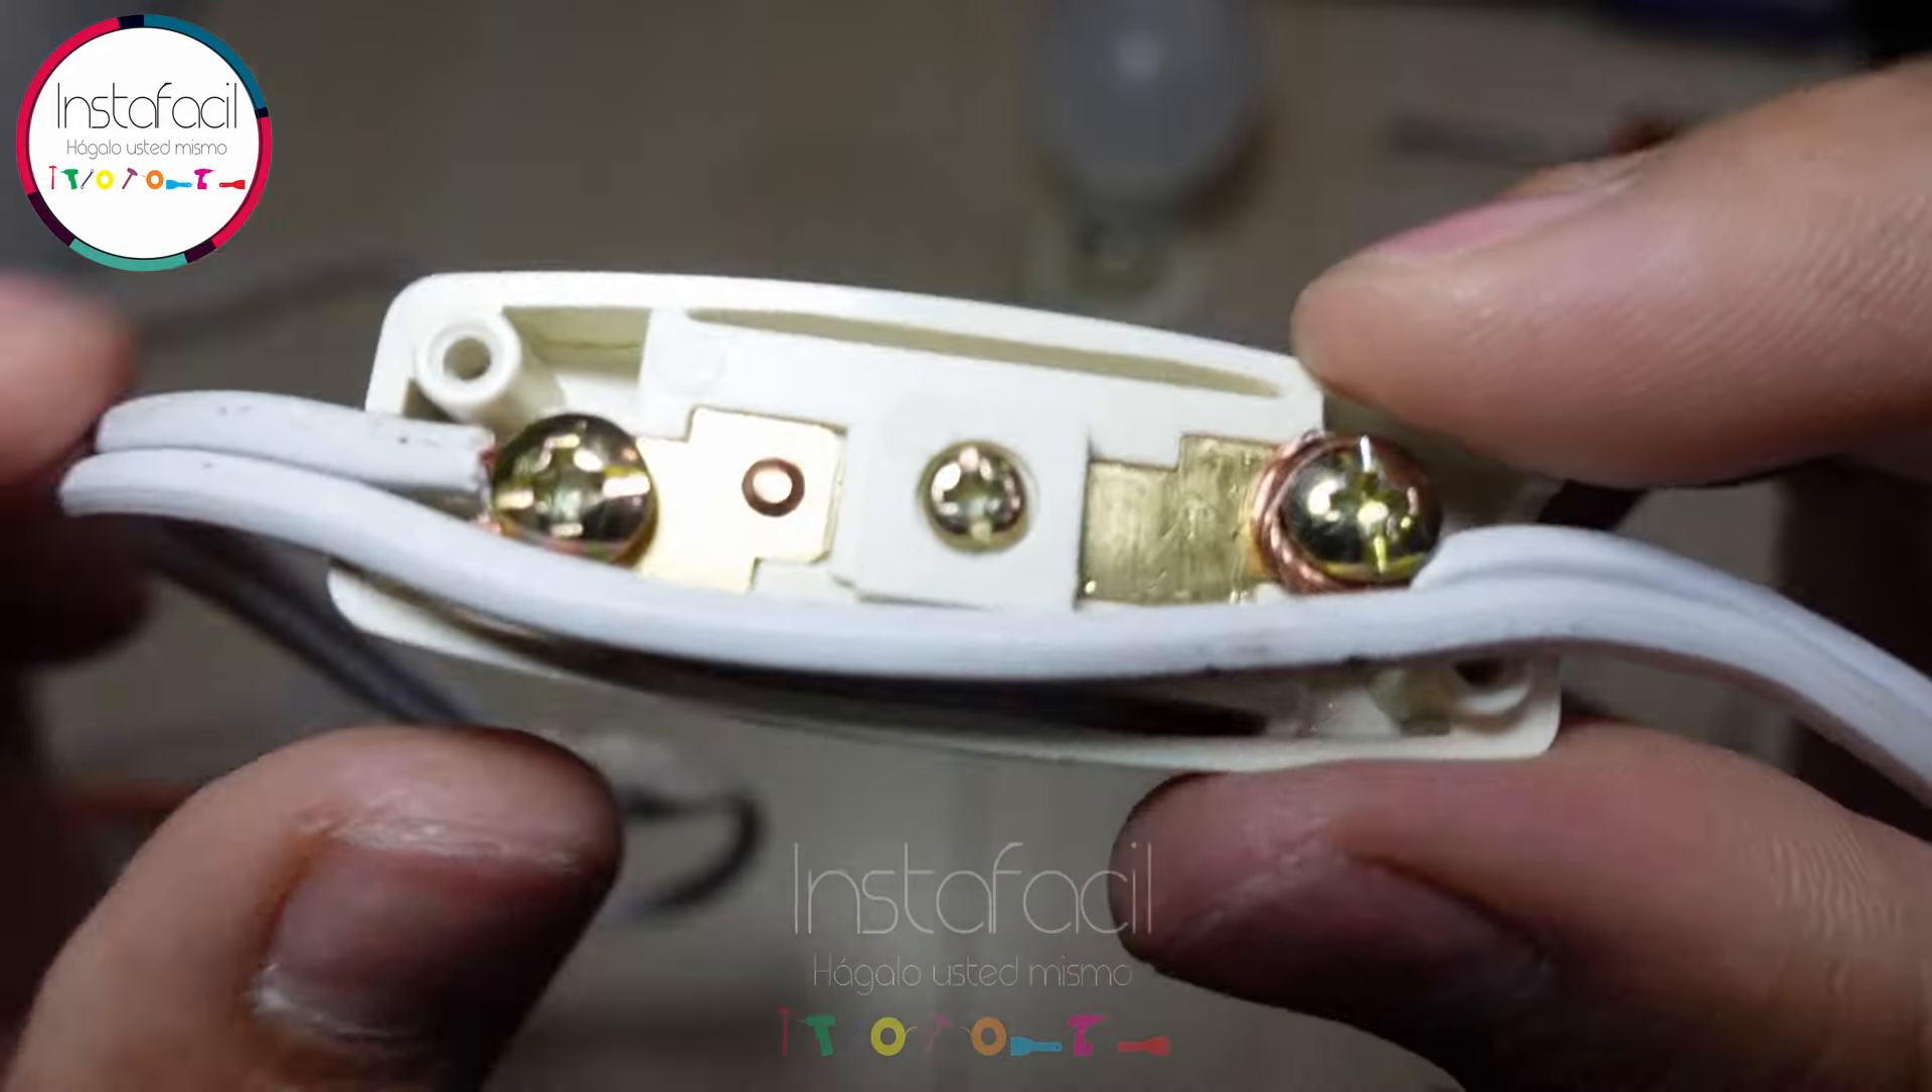Así nos quedan conectadas estas dos puntas del cable.